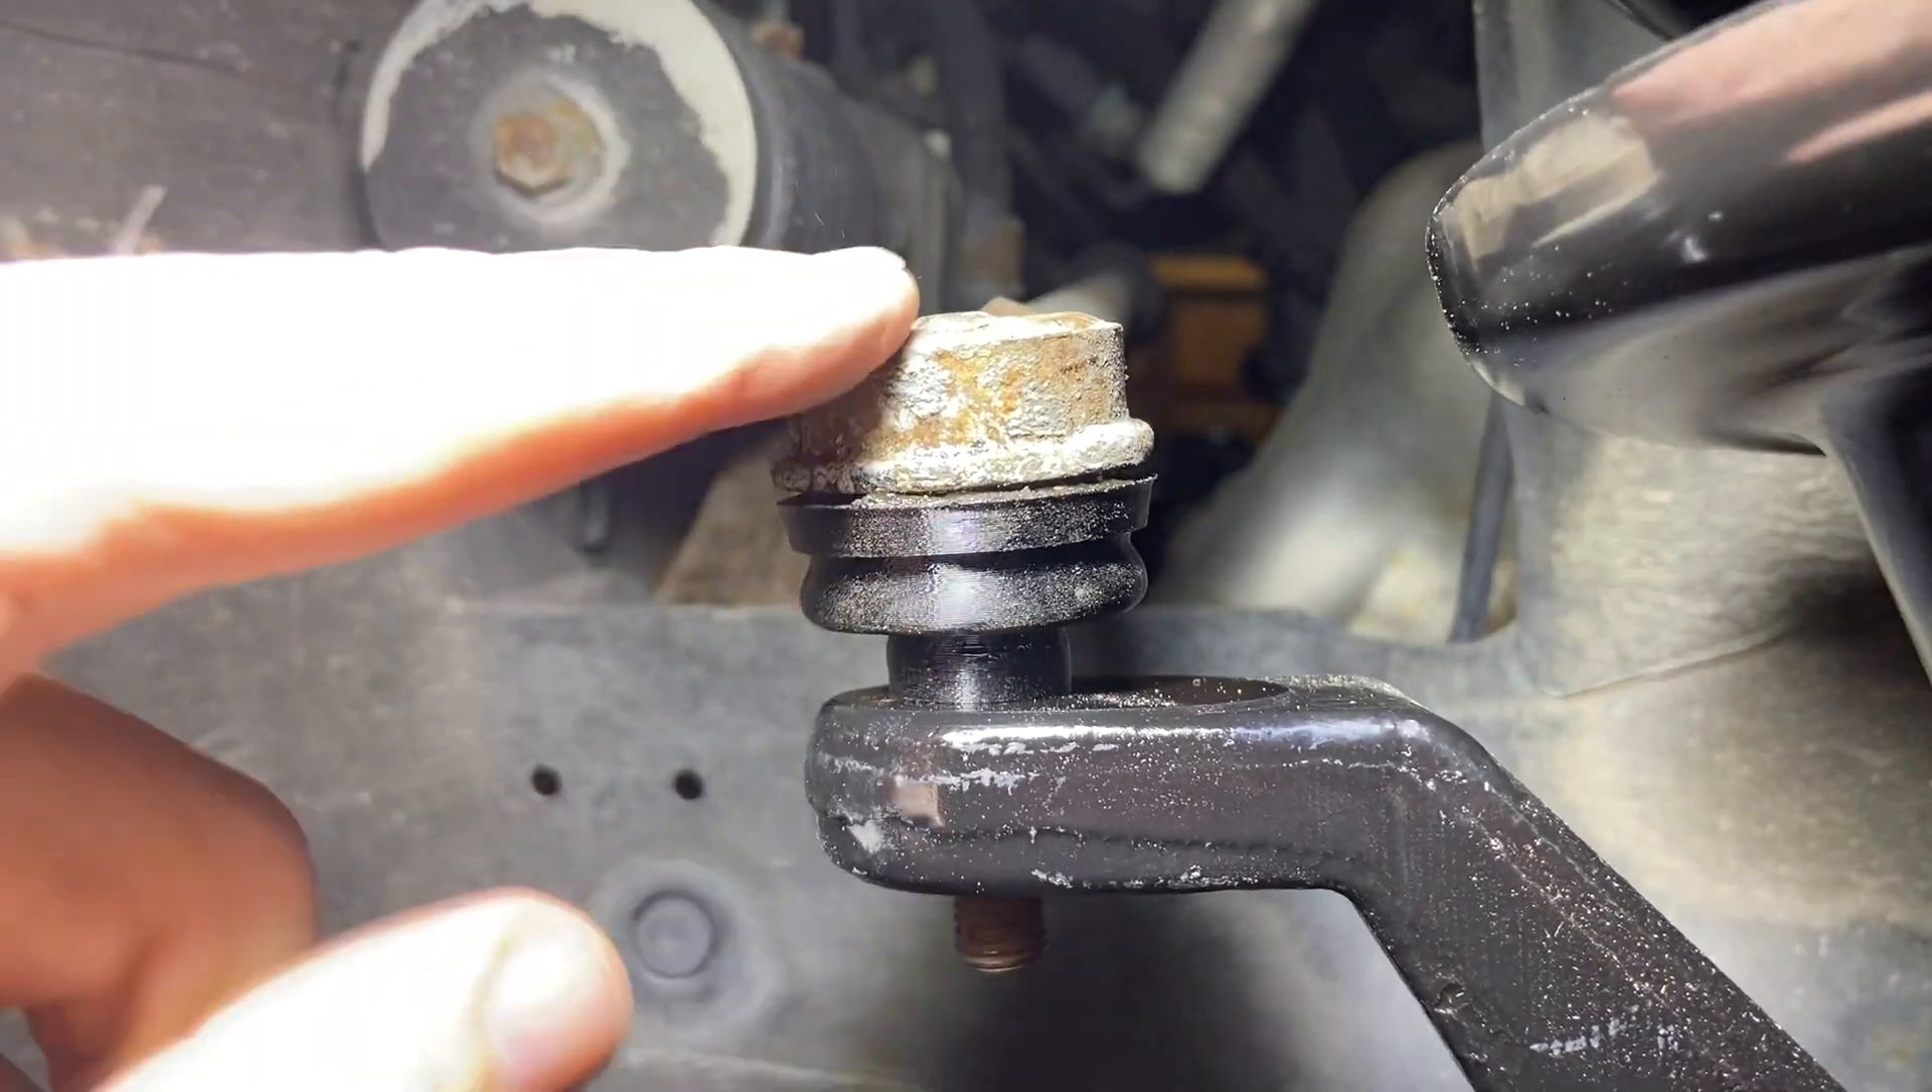I think that this tapered part of the shaft needs to fit down further in here.